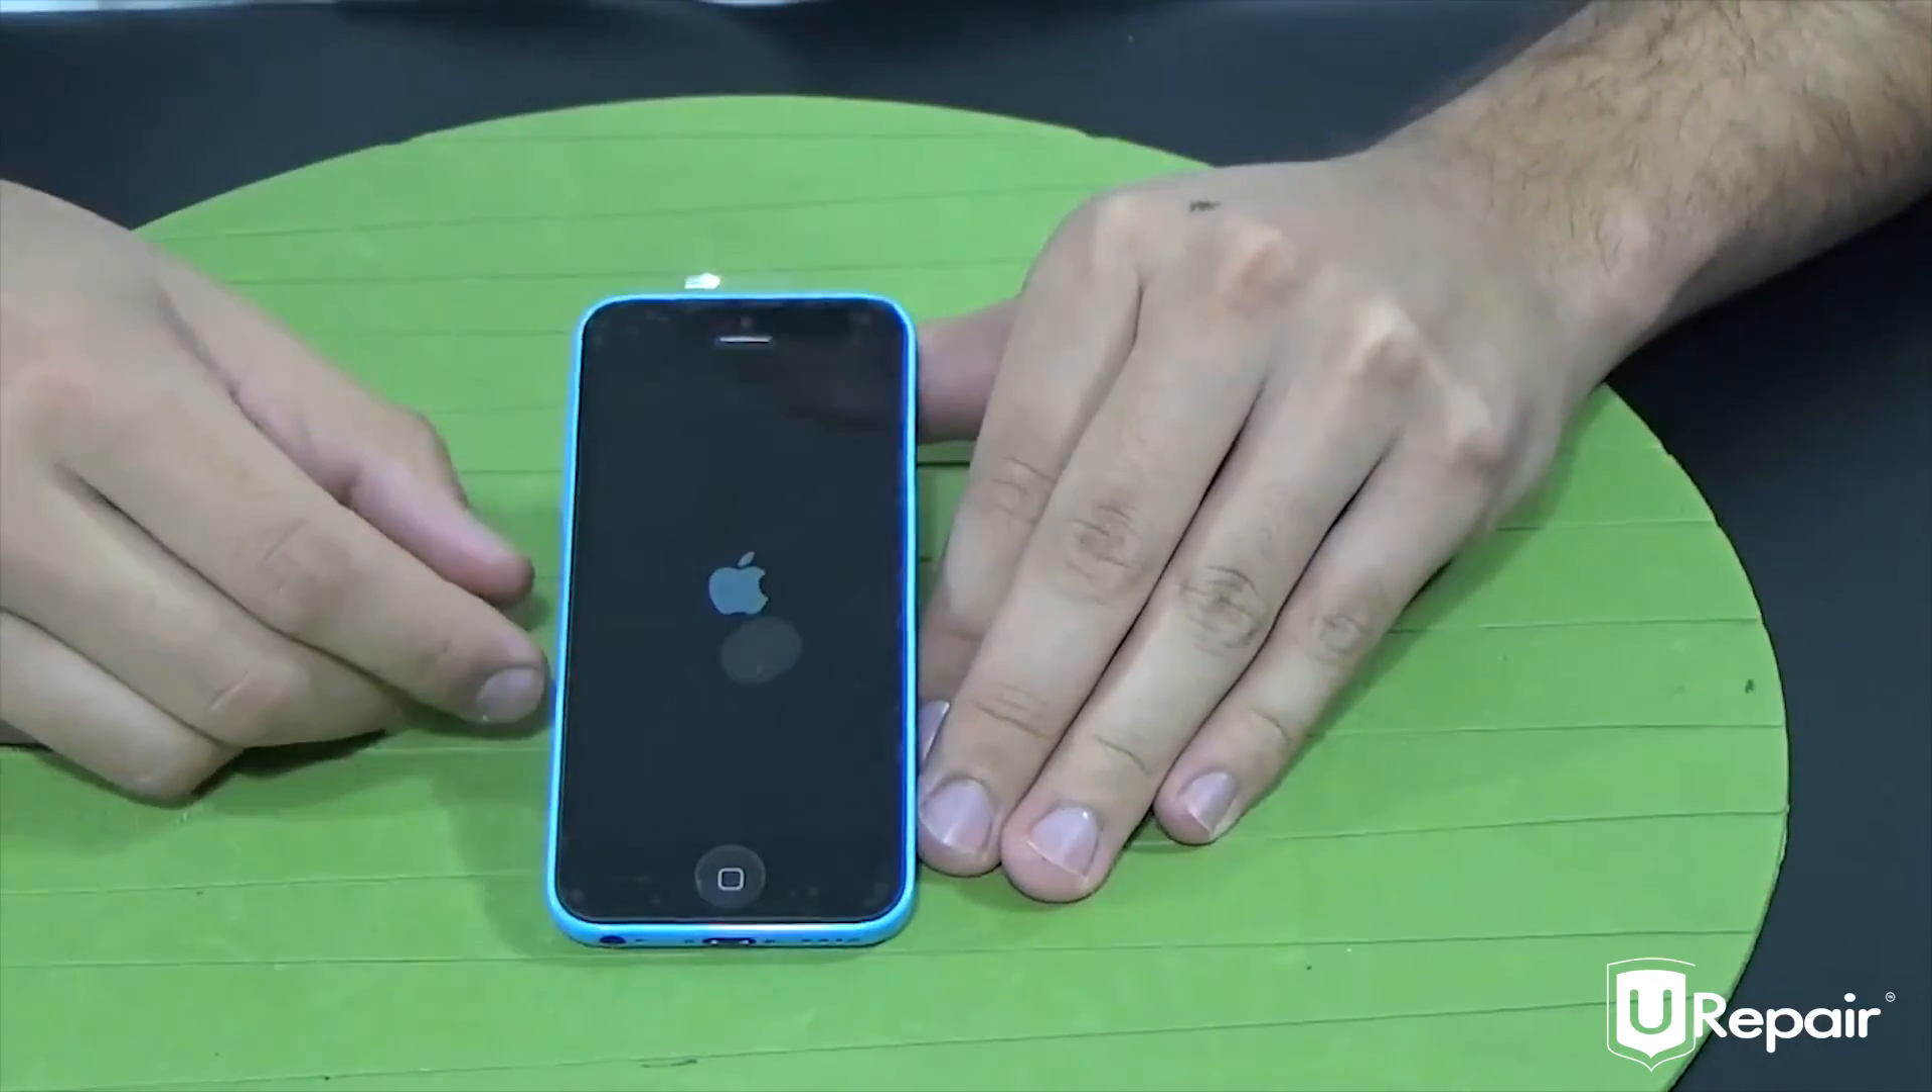So basically we have successfully reinstalled the screen onto the display here.